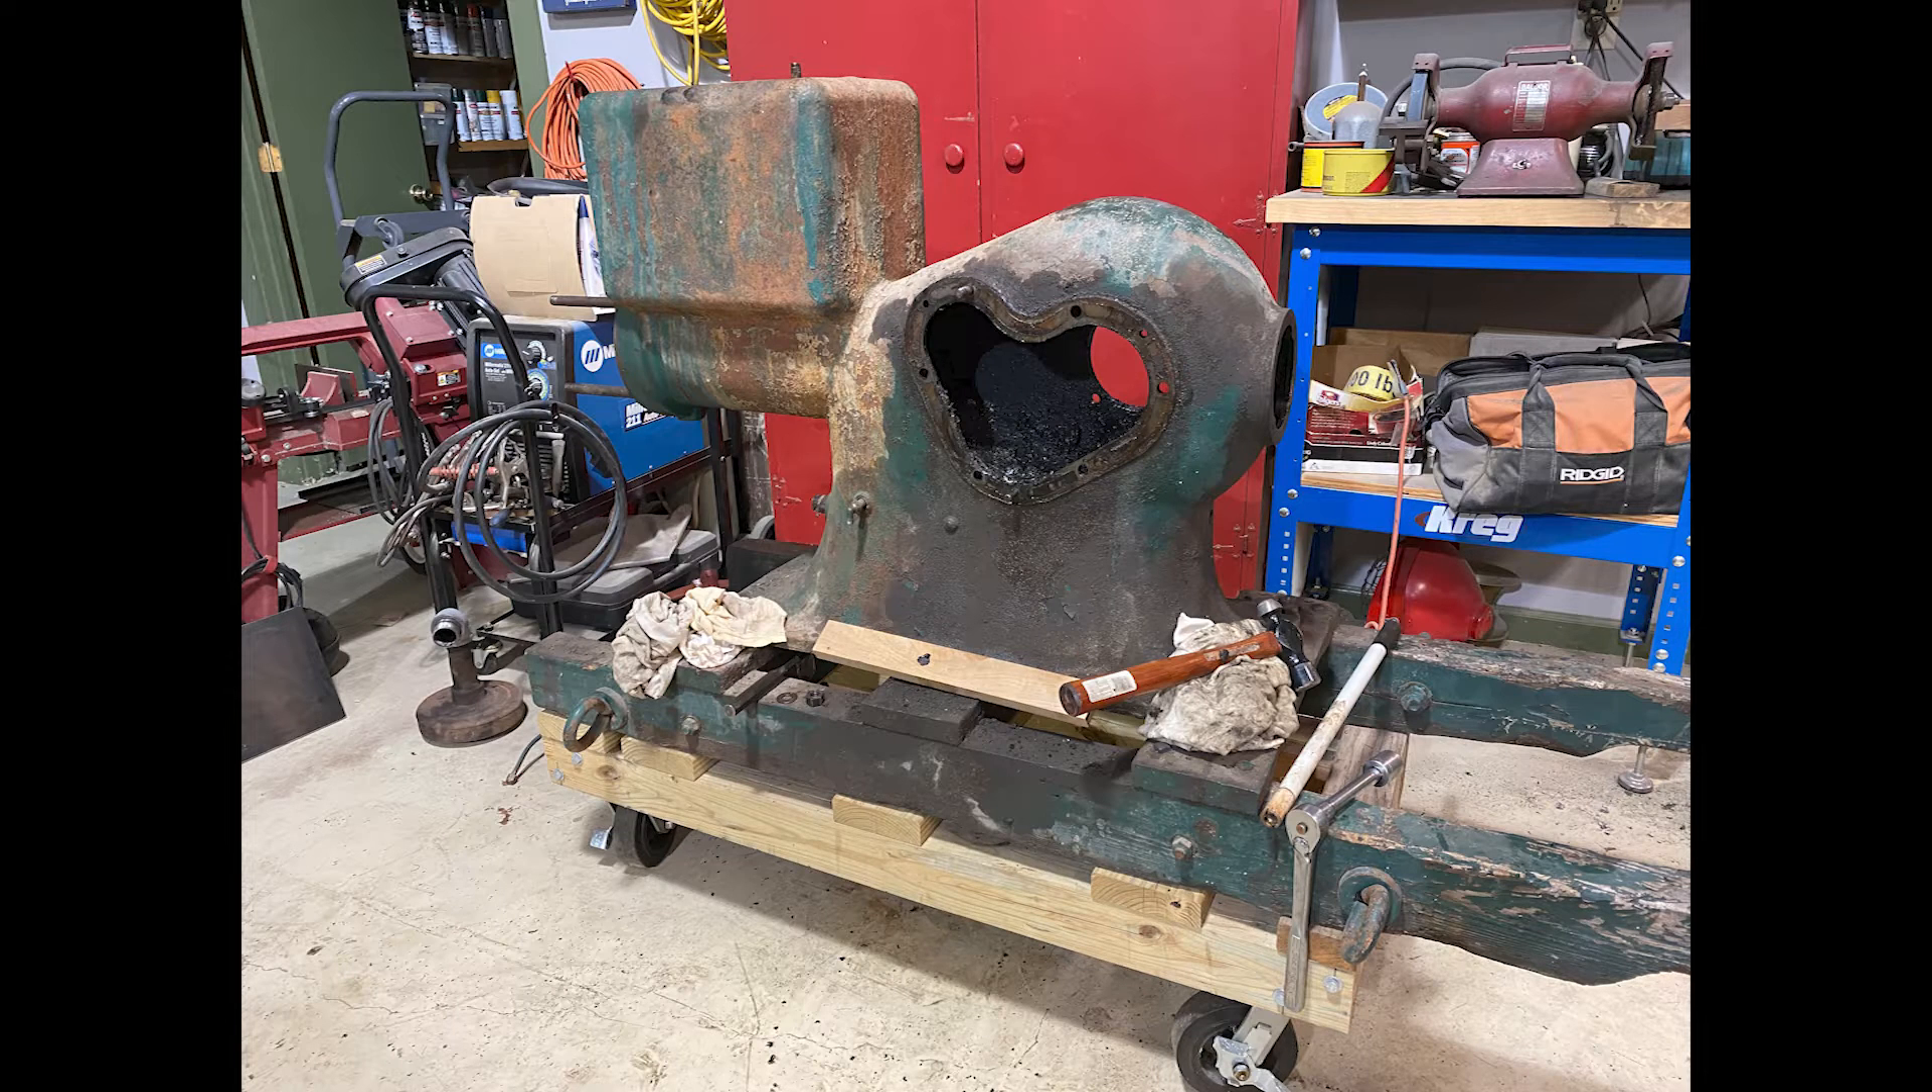Most all the major parts are removed from the block.